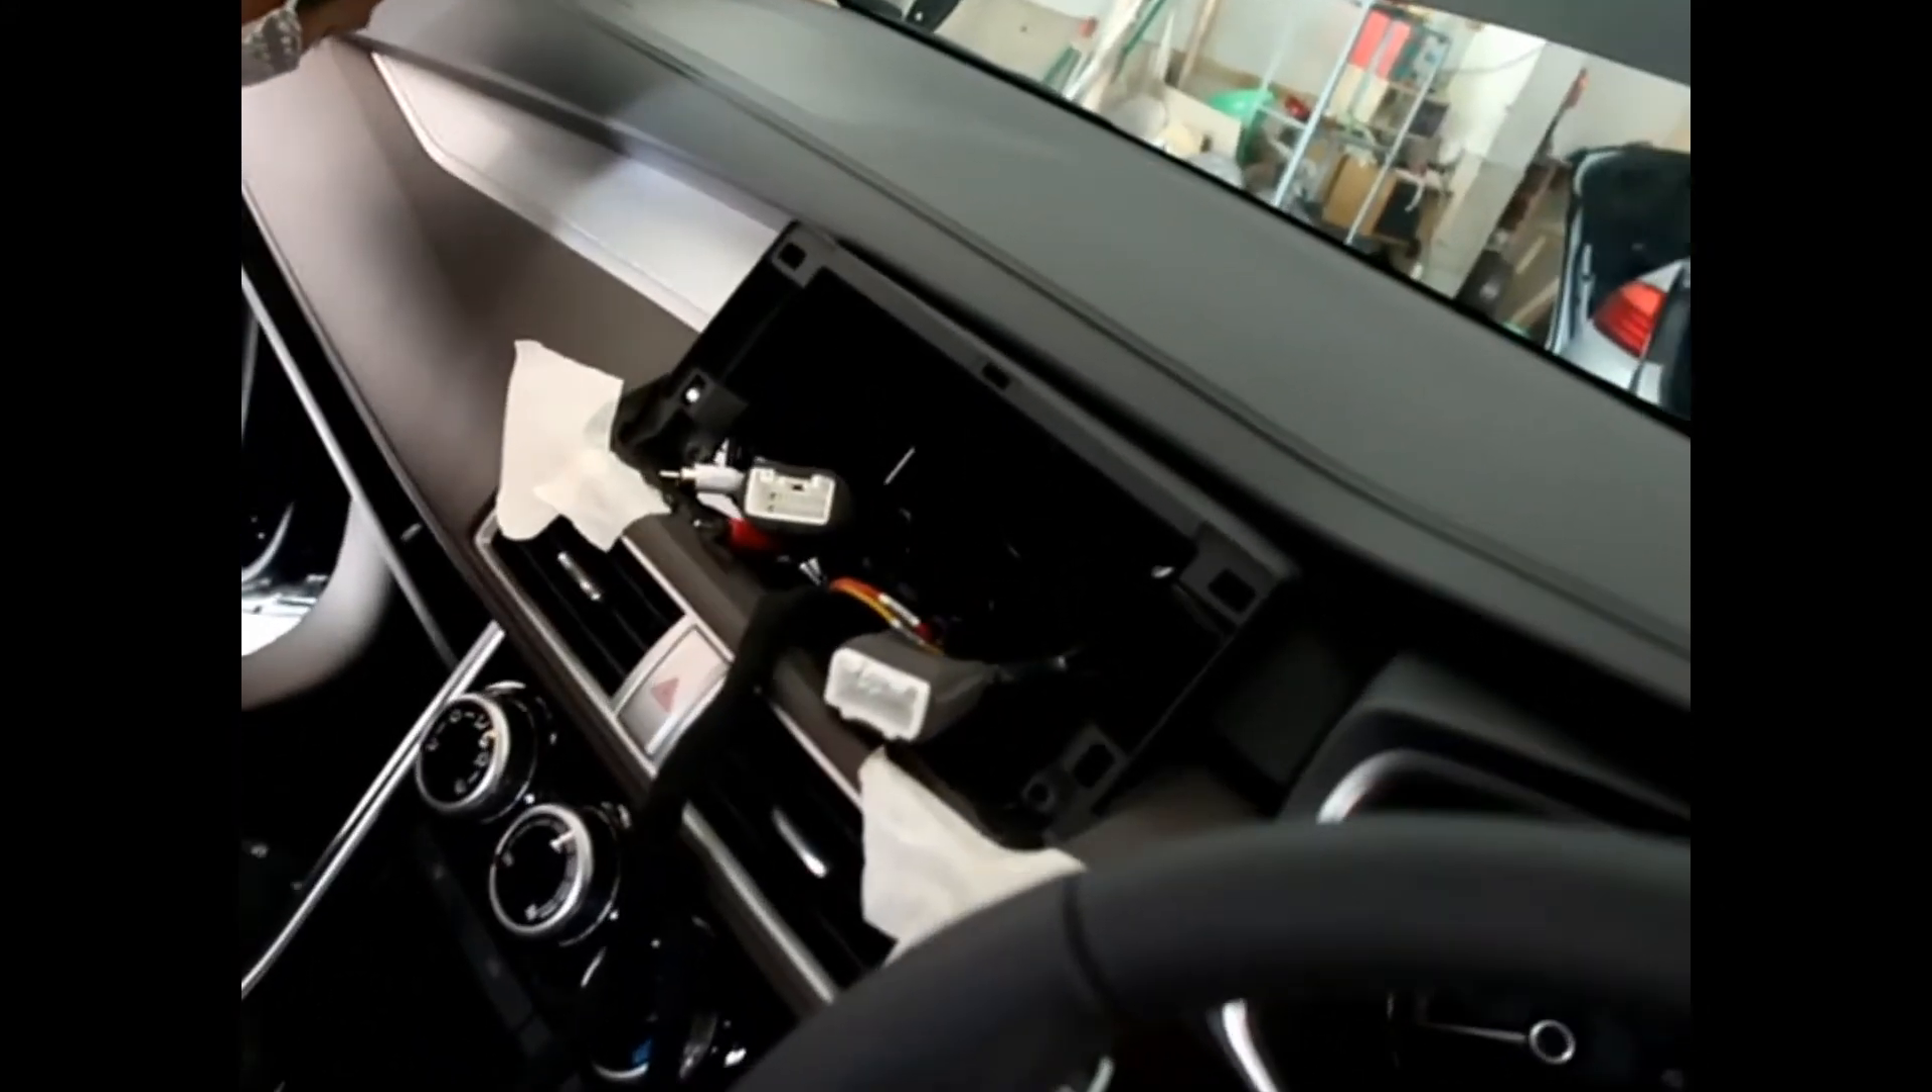Ini lagi di mulai dibongkar untuk head unit ini.